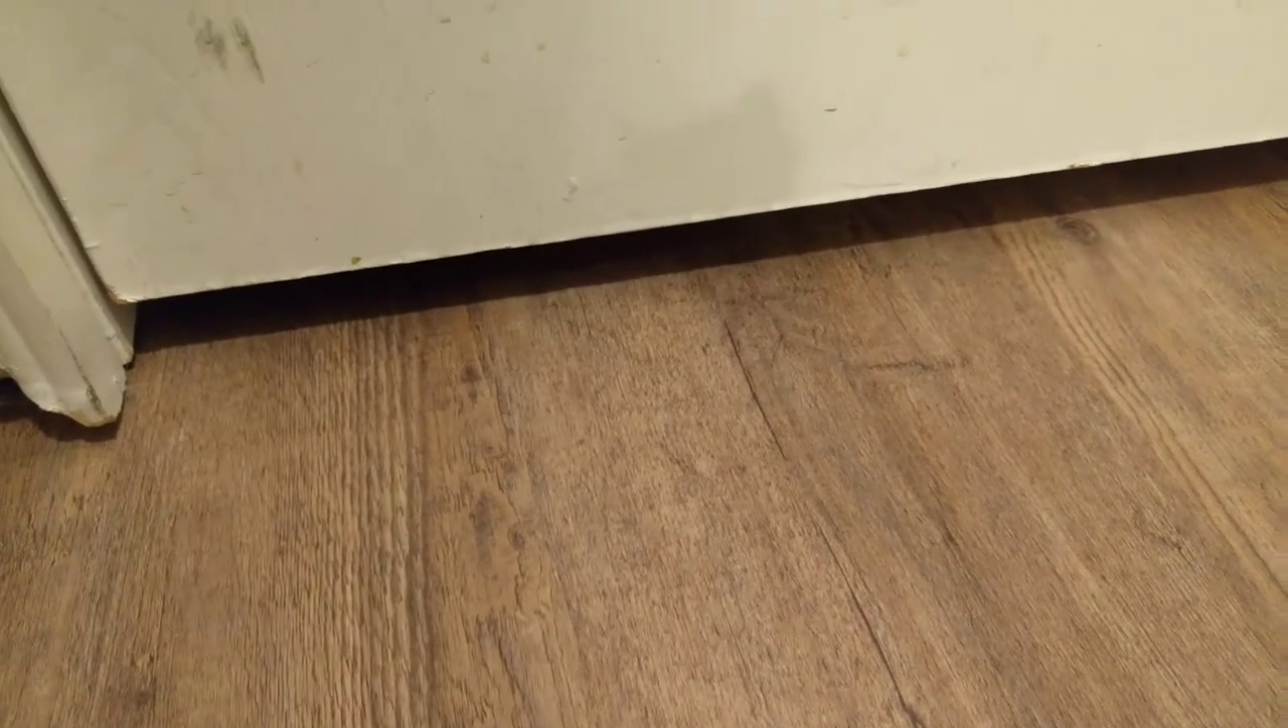But you can see there's a huge gap for air to go through right now.